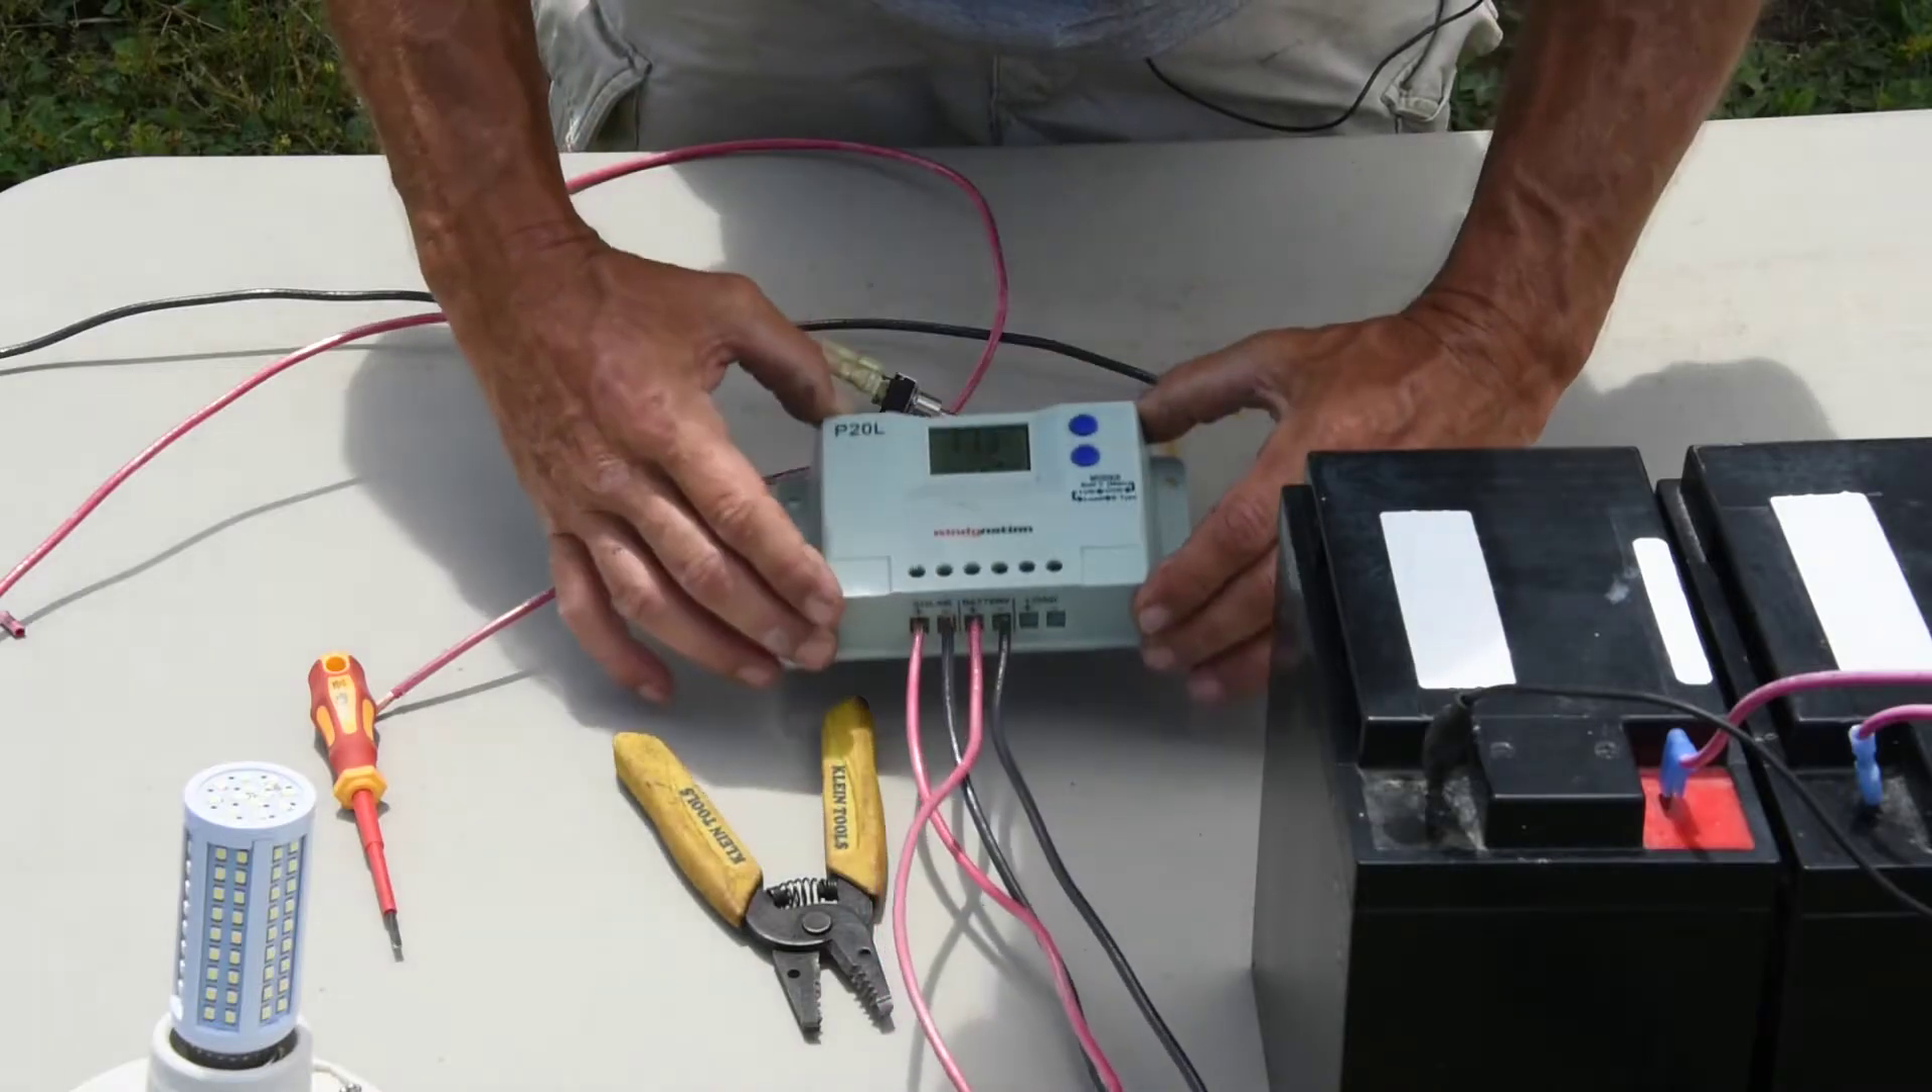Okay, so we have our battery hooked up.